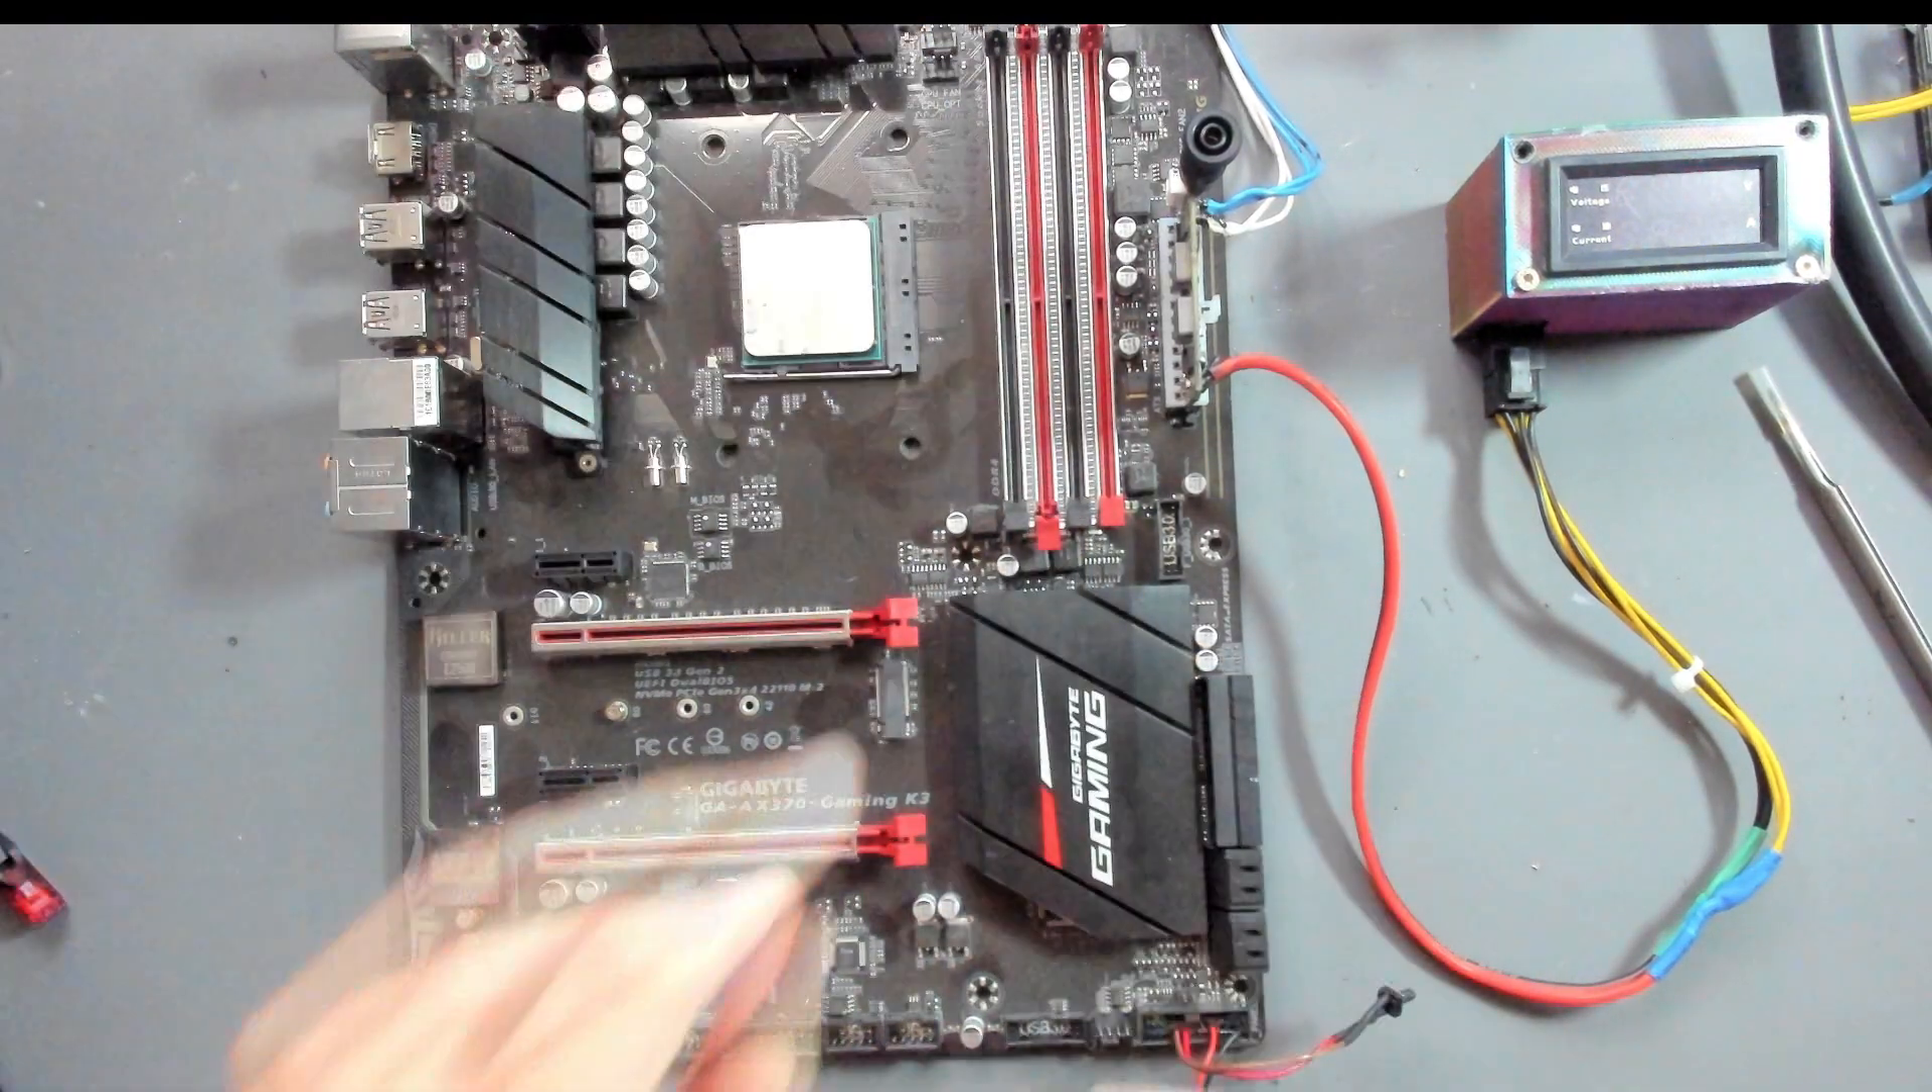I didn't put ram in here because i didn't expect it to go this far.